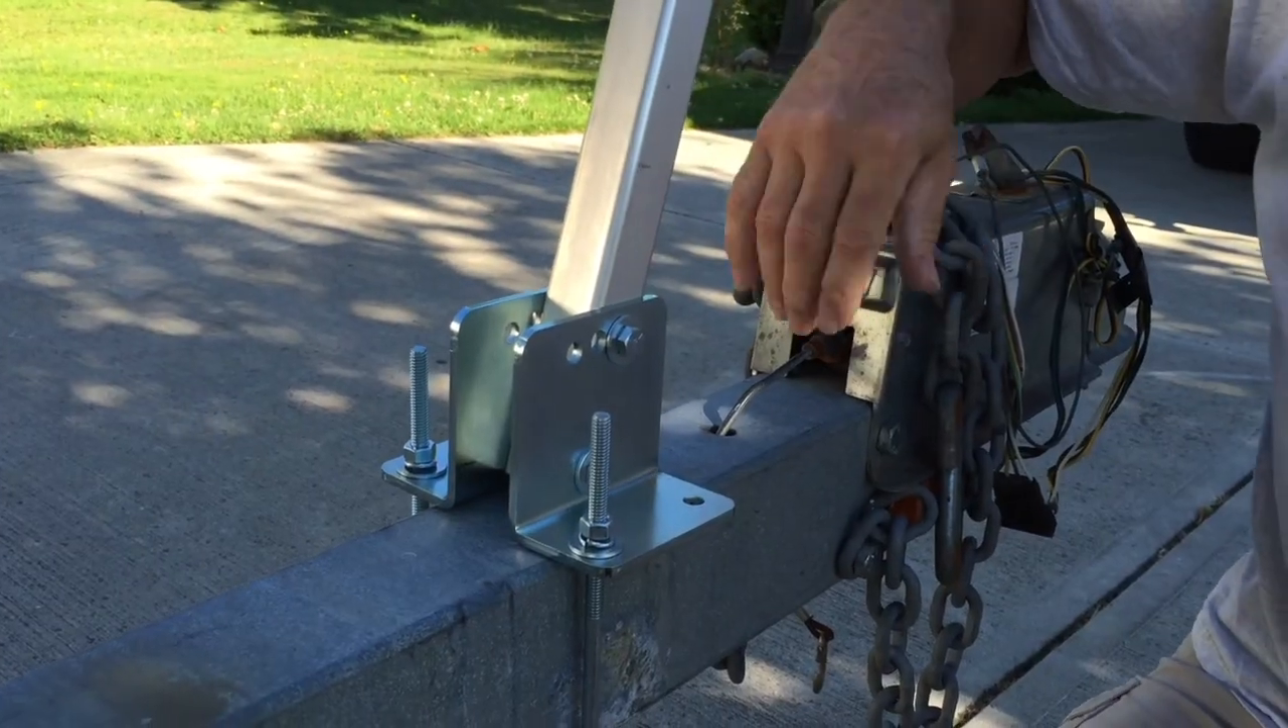Okay, now we have the first U-bolt installed.